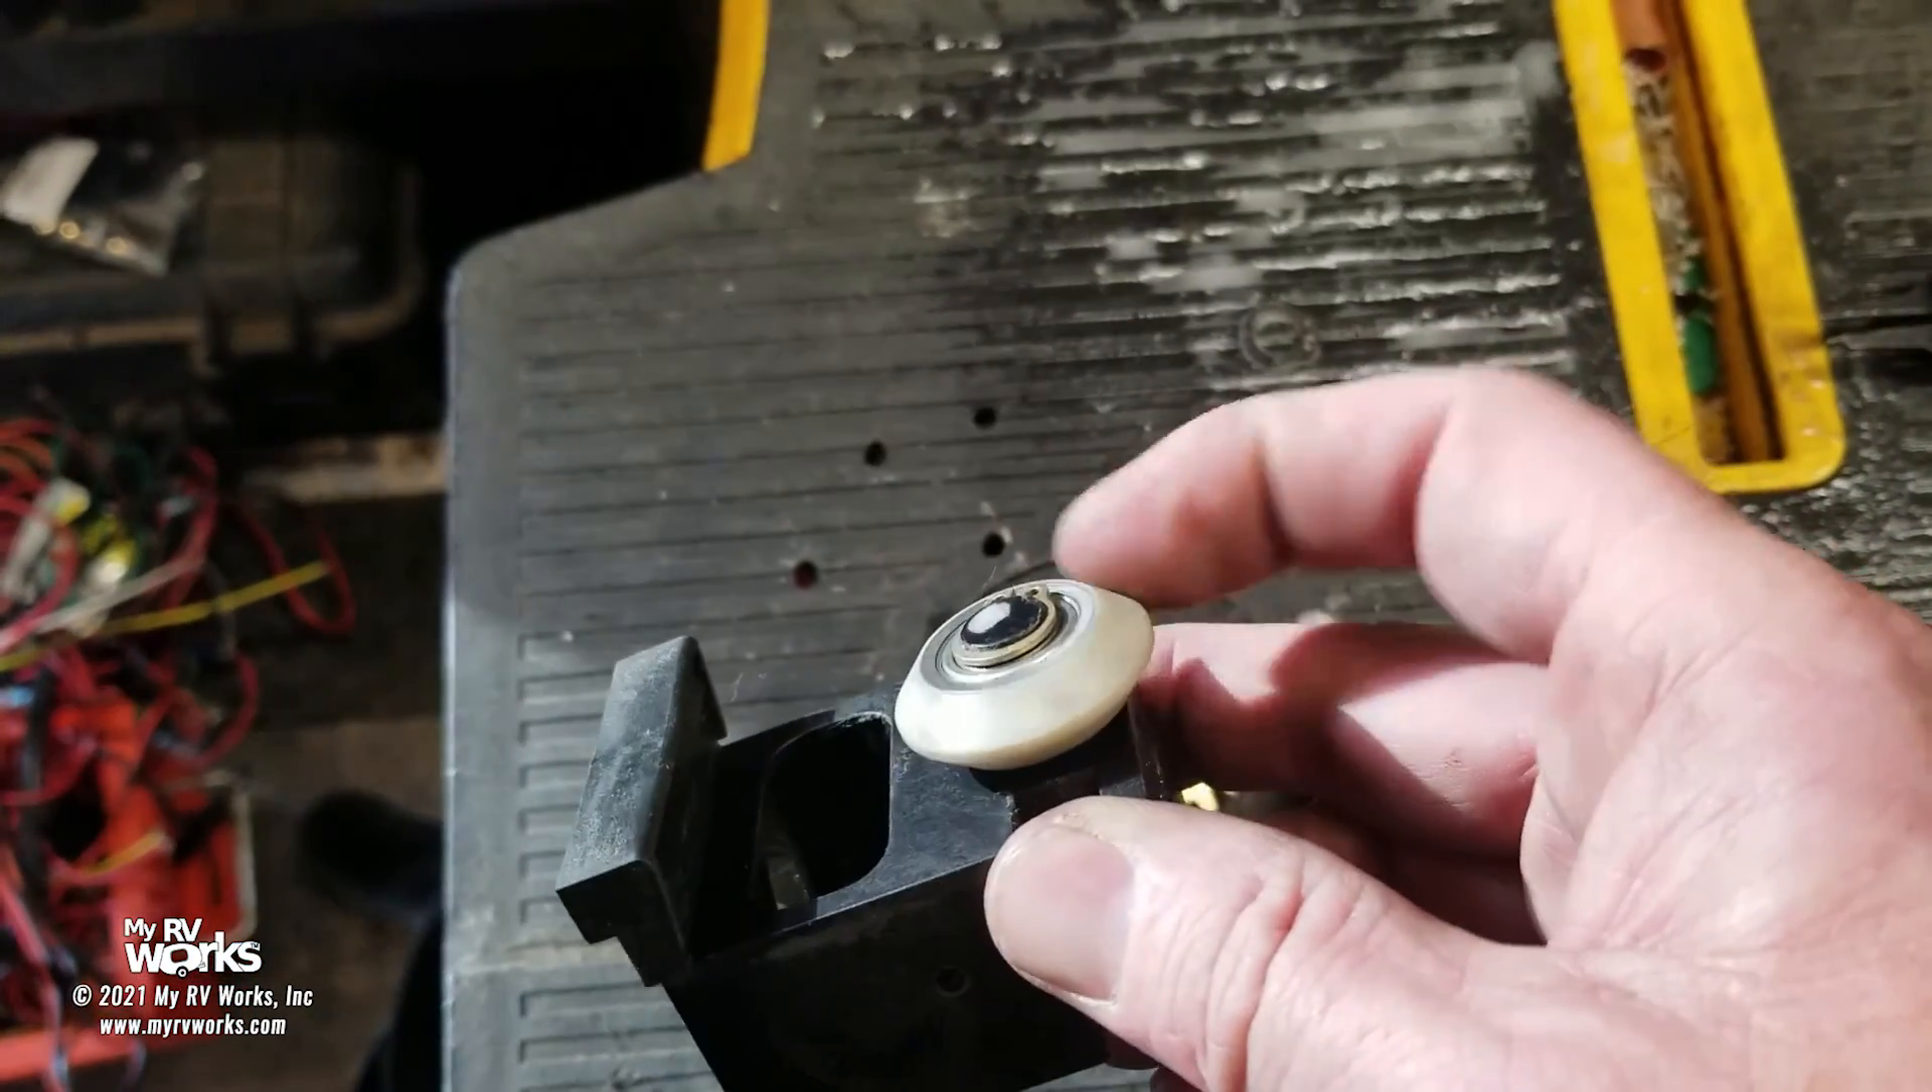Okay, I have cleaned up the bearing block. I've used degreaser and cleaned it up, put on the new ceramic wheel.